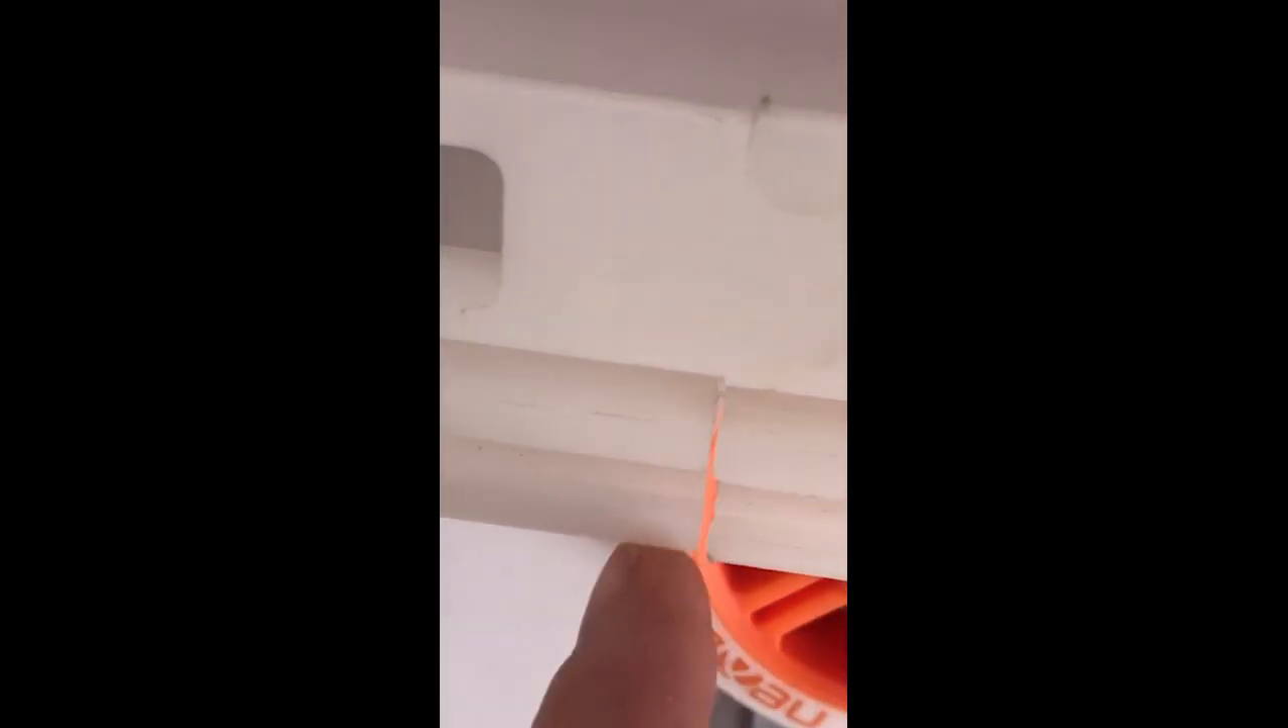This is where the track joins. And as I pointed out earlier, it's really tight, hard to get in there and it's really jammed up on the top and it's got a little bit of a gap on the bottom.